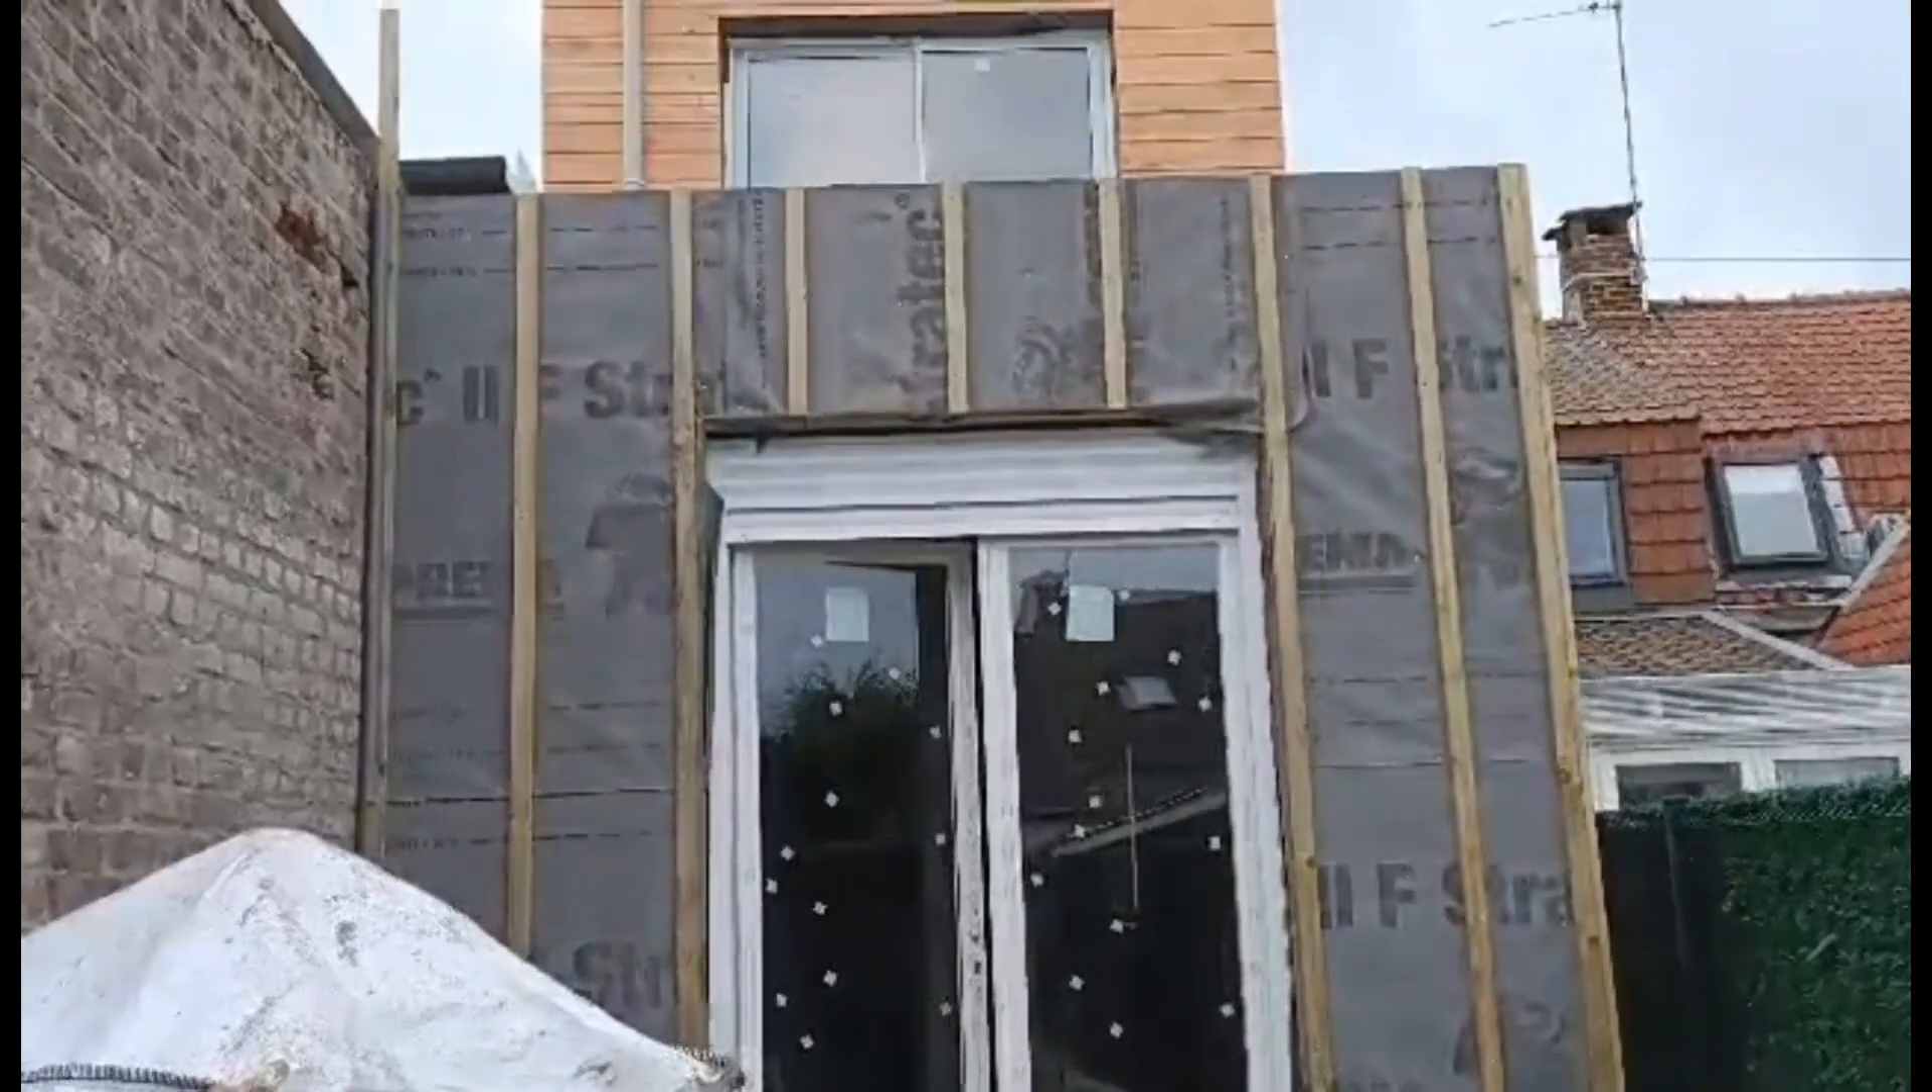Il nous manque Juste le bardage A faire ici.